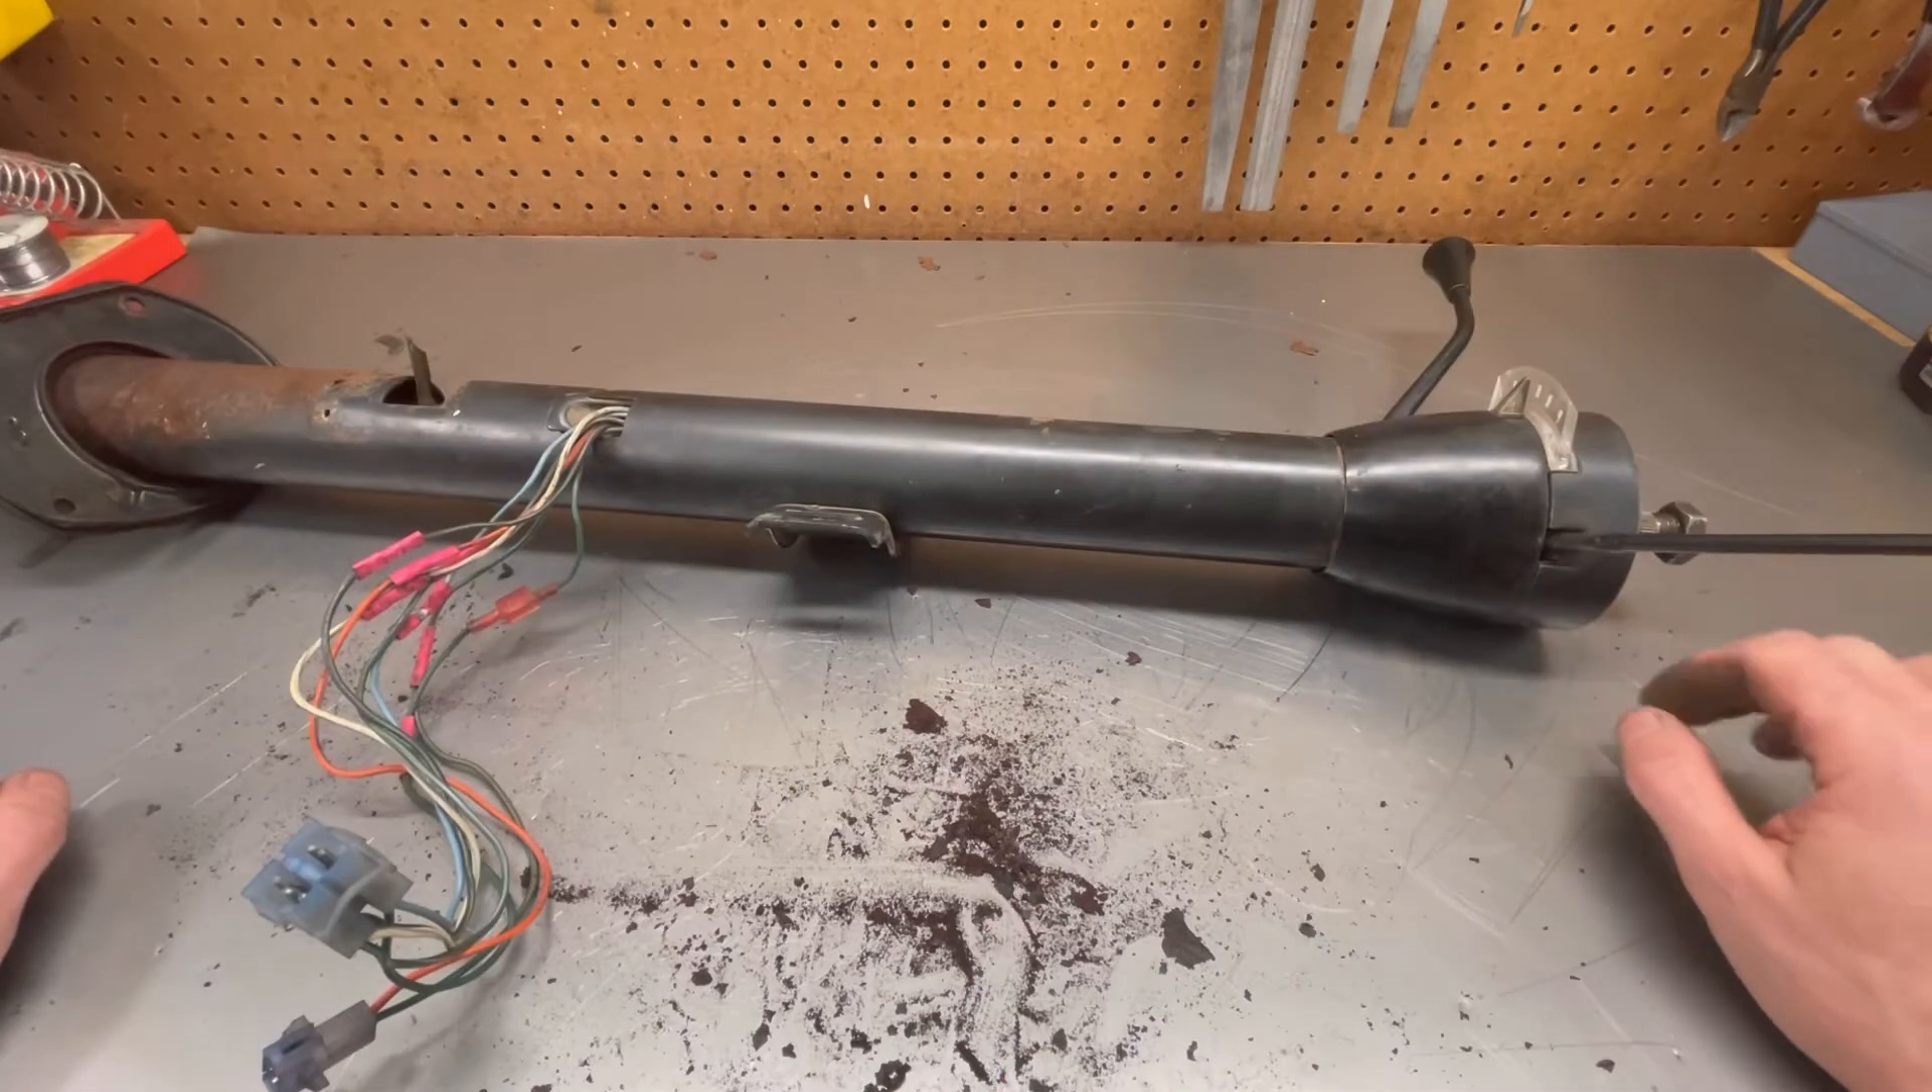I've already got the steering wheel pulled off this one came off pretty easy.